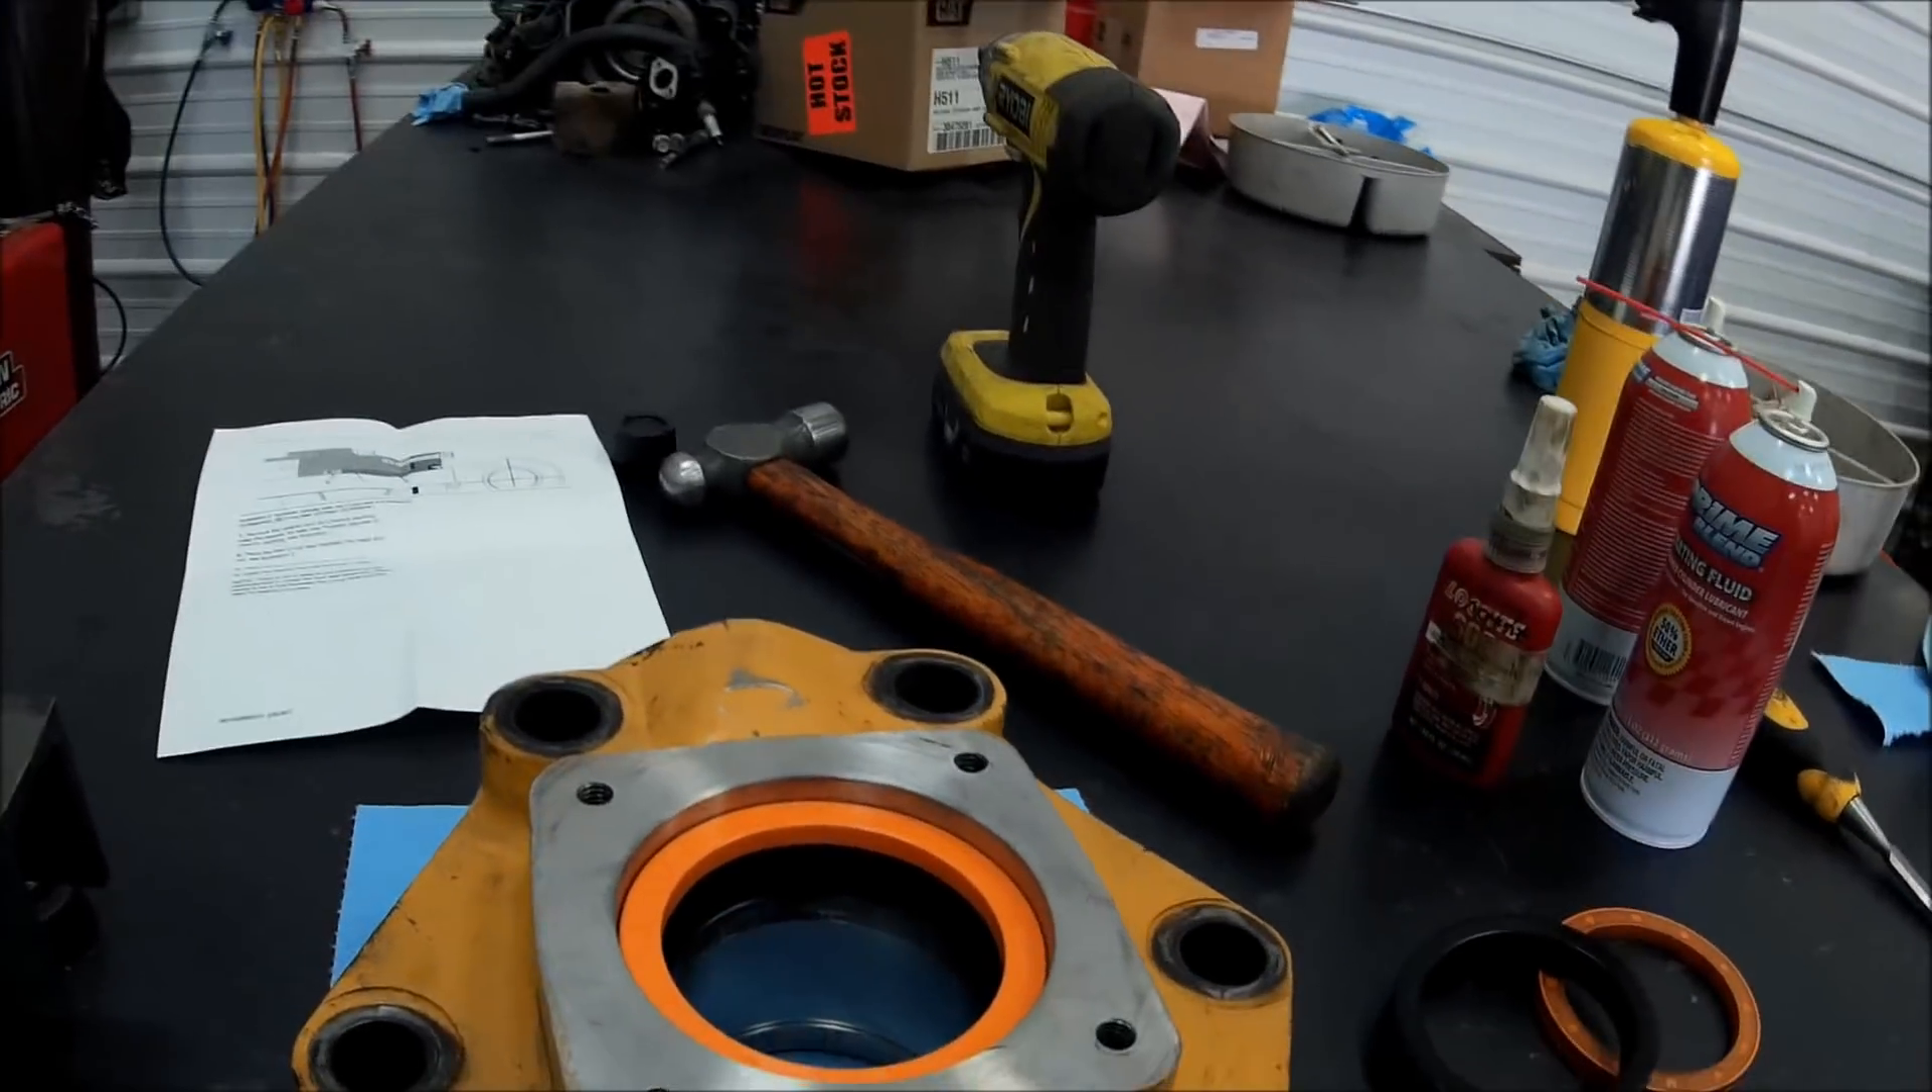And then the top cover, I've got the U -cup seal in.